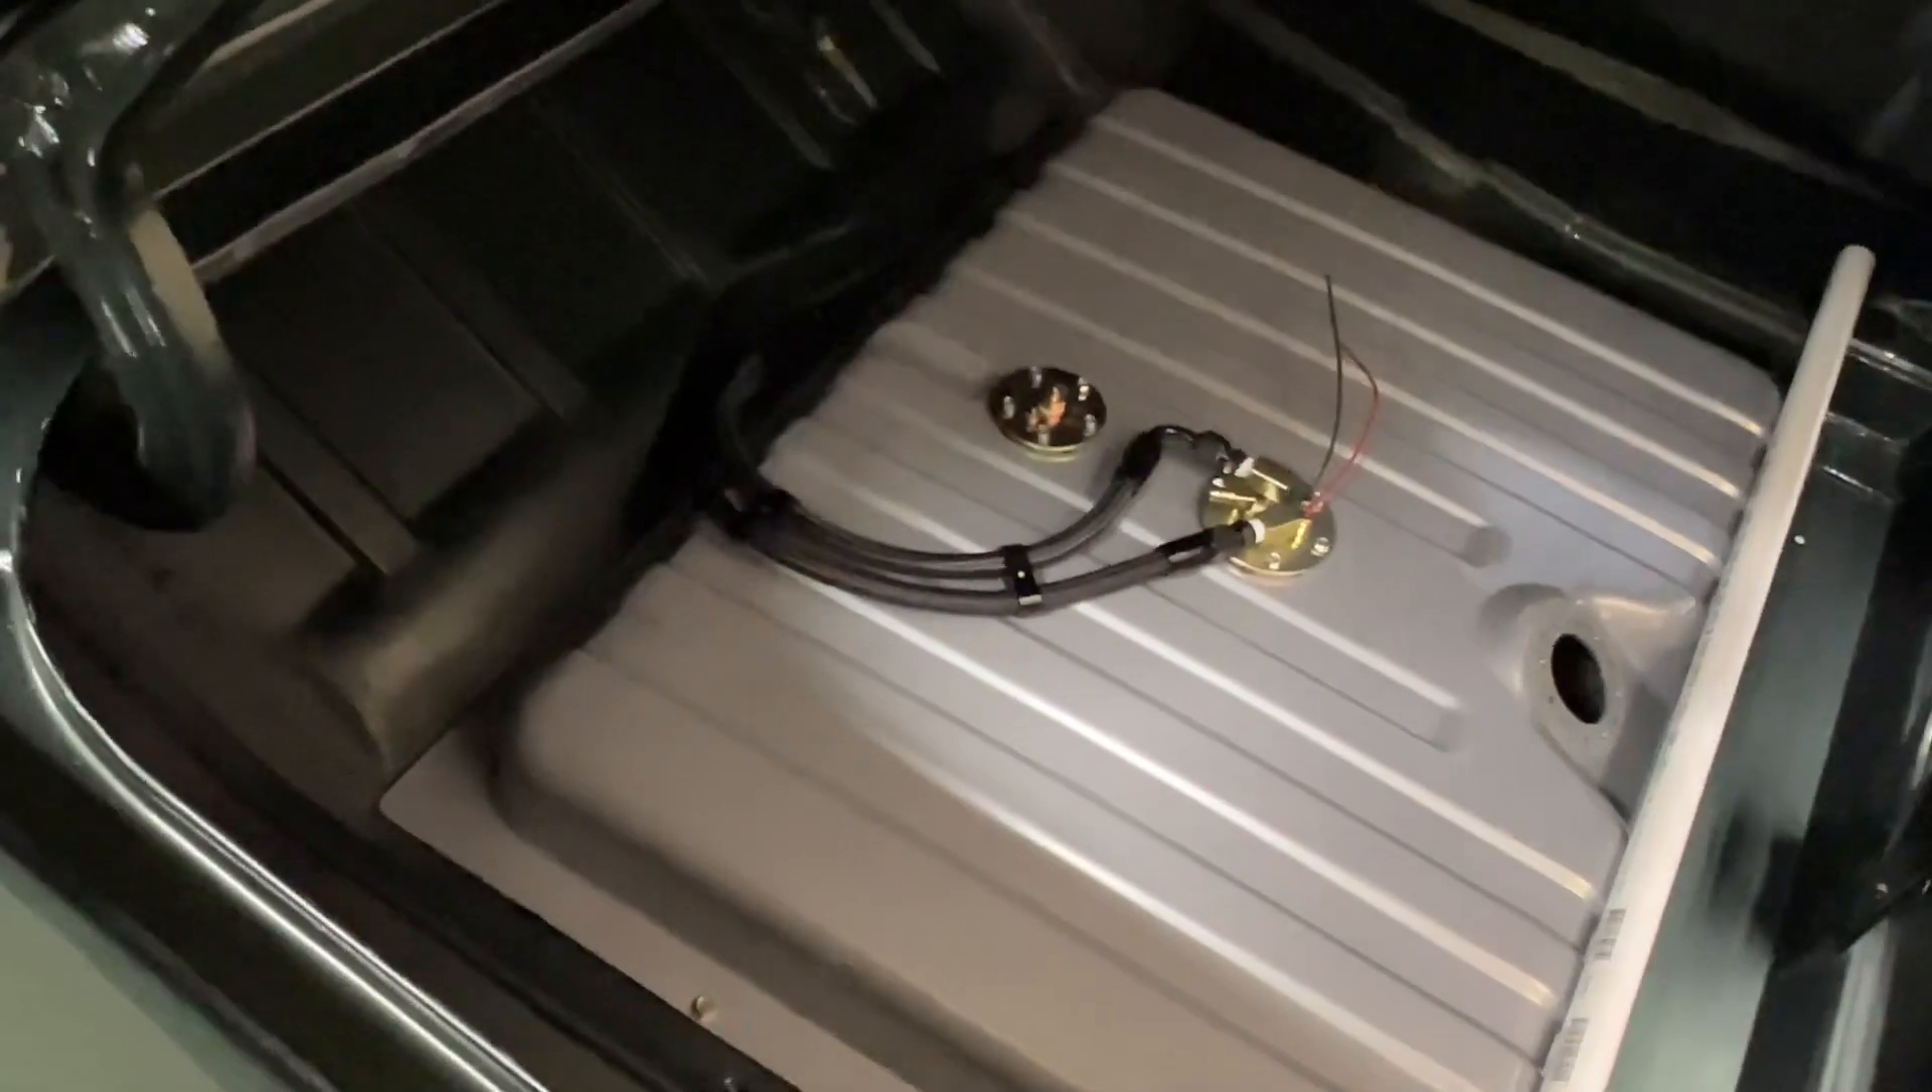I'm starting to run my AN lines return and supply both and all the way front and rear.